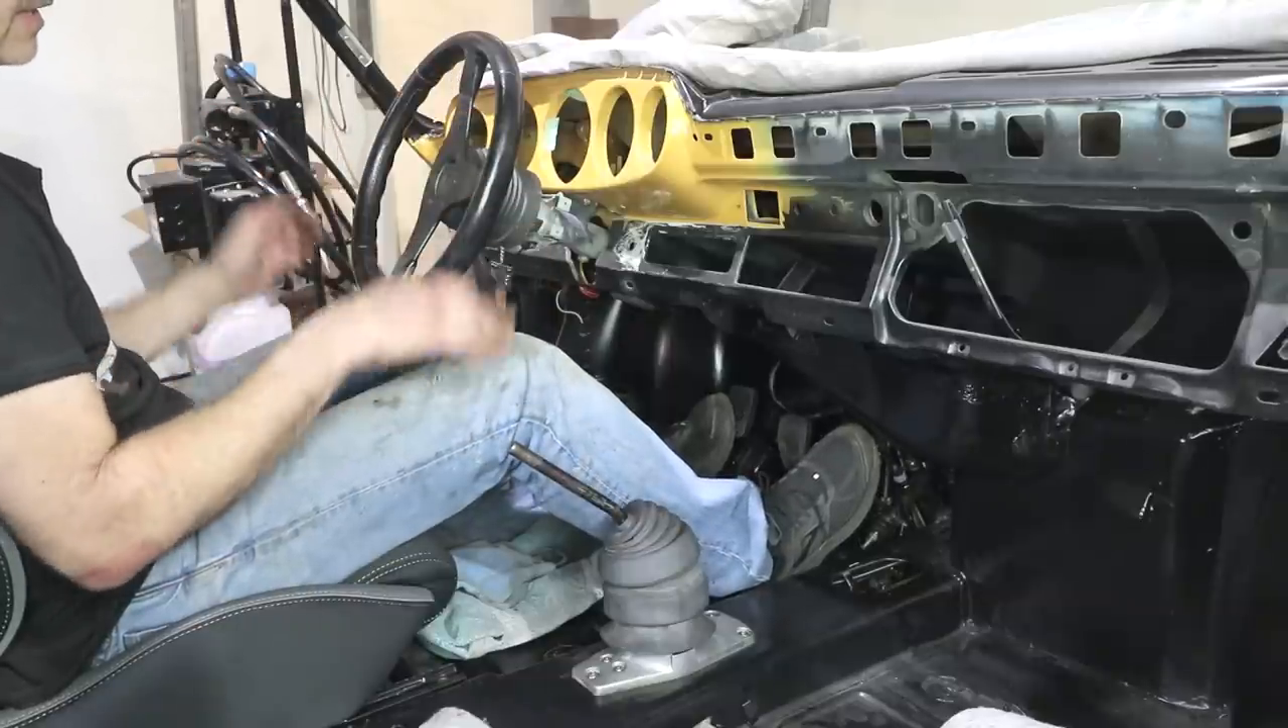No gauges yet. I may or may not put a tachometer in for the first drive.